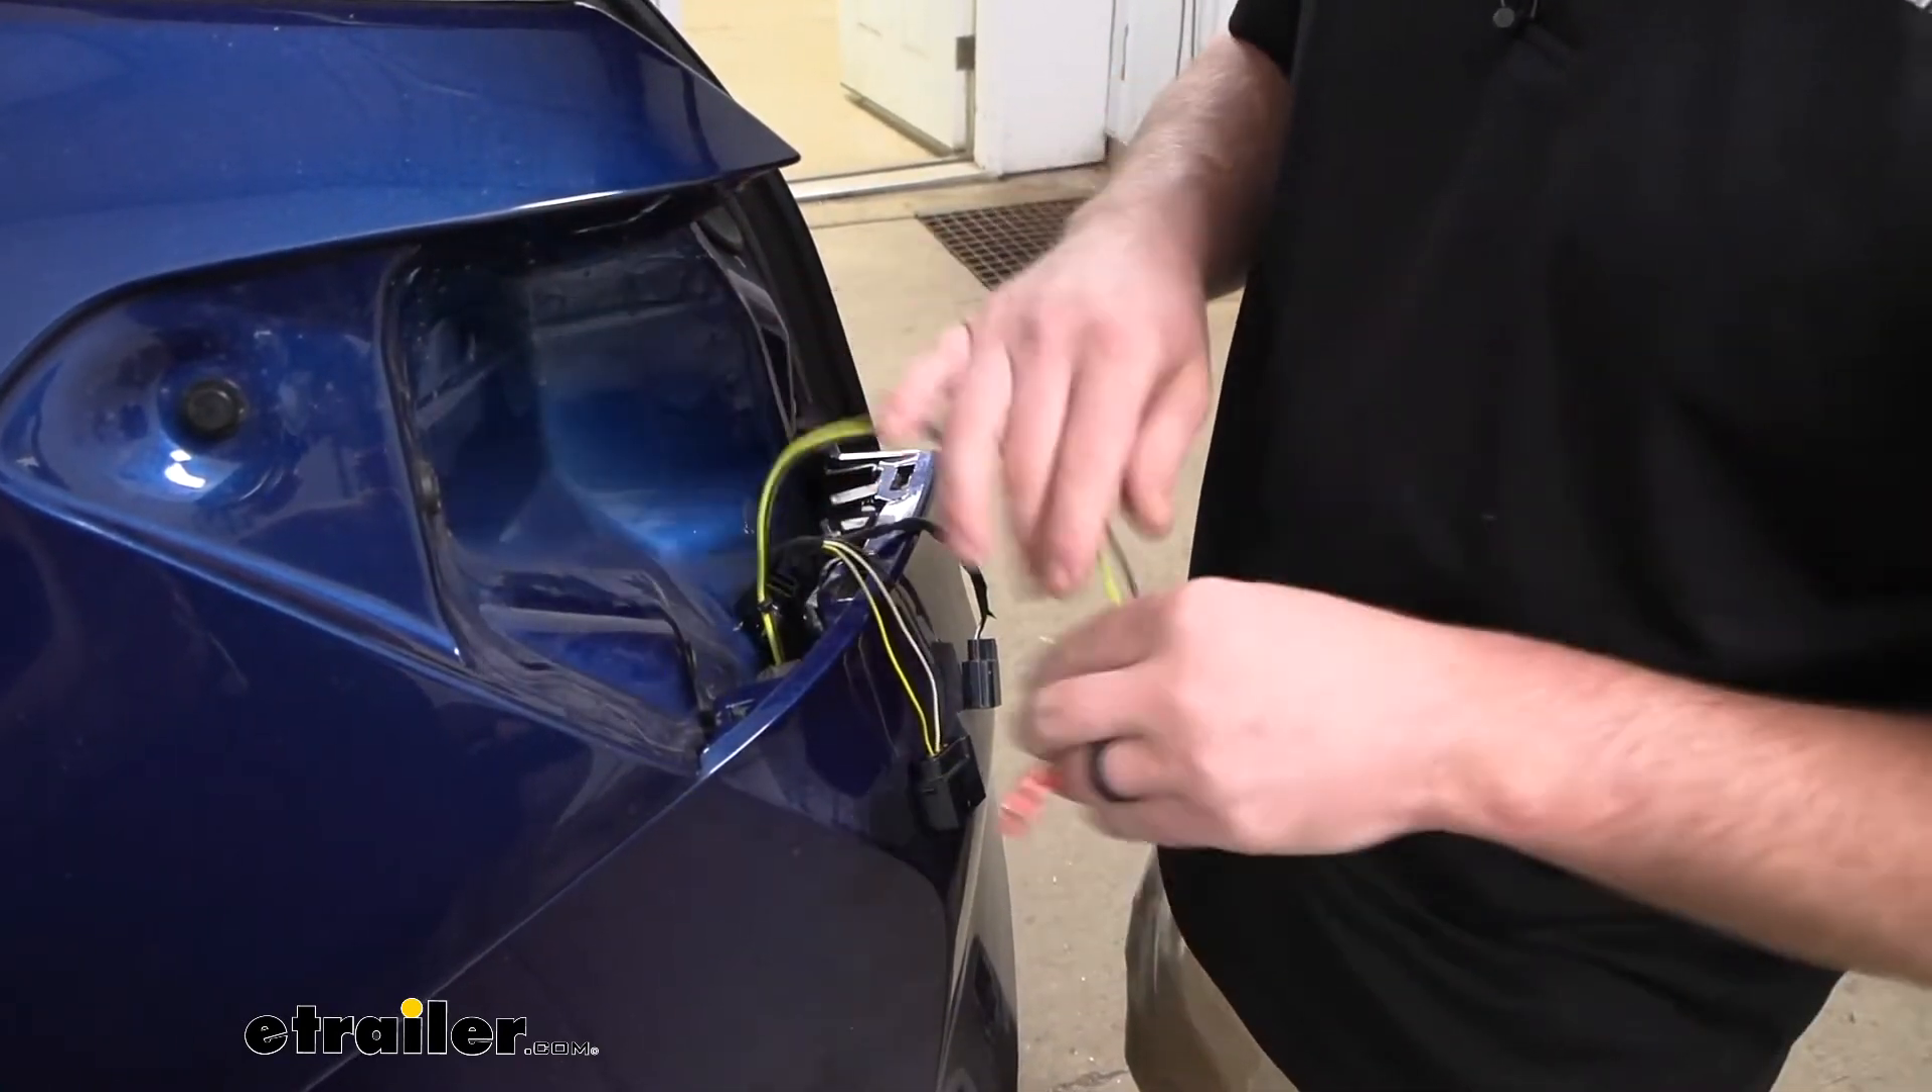So what I've done is grabbed our wiring and pulled it up through the opening in our tail light pocket.